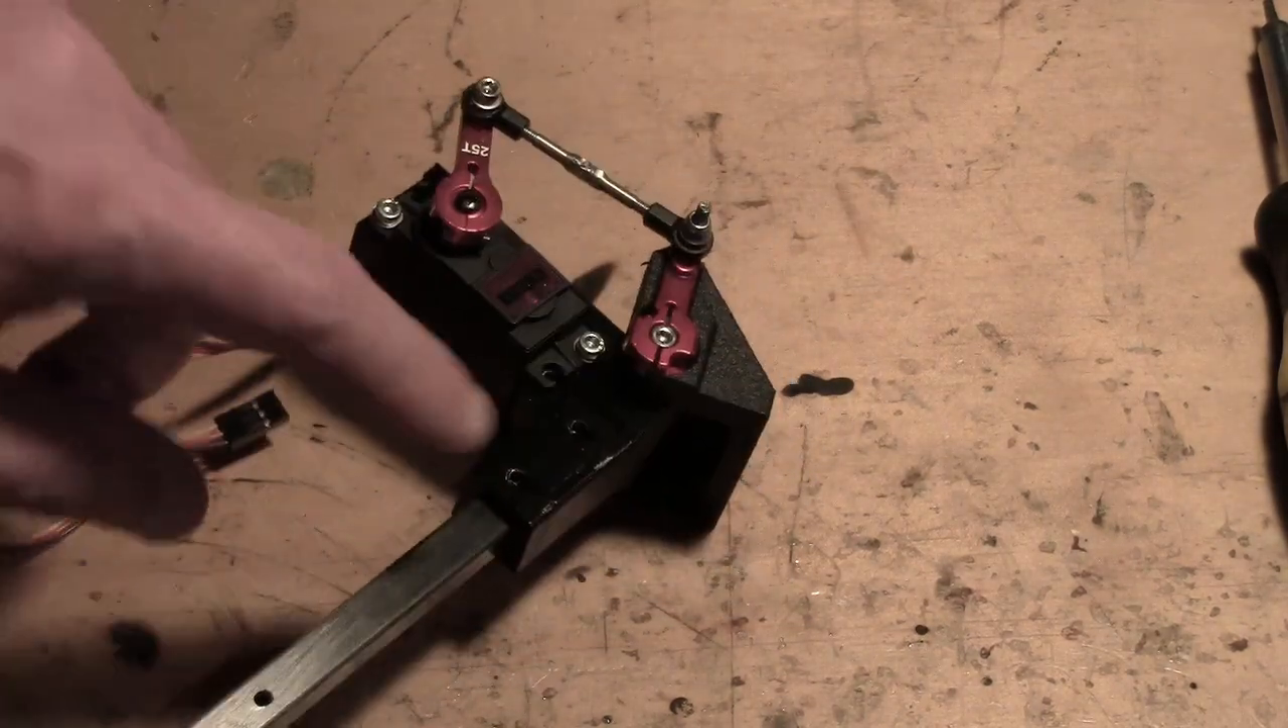So with the tie rod fitted assembly is complete.